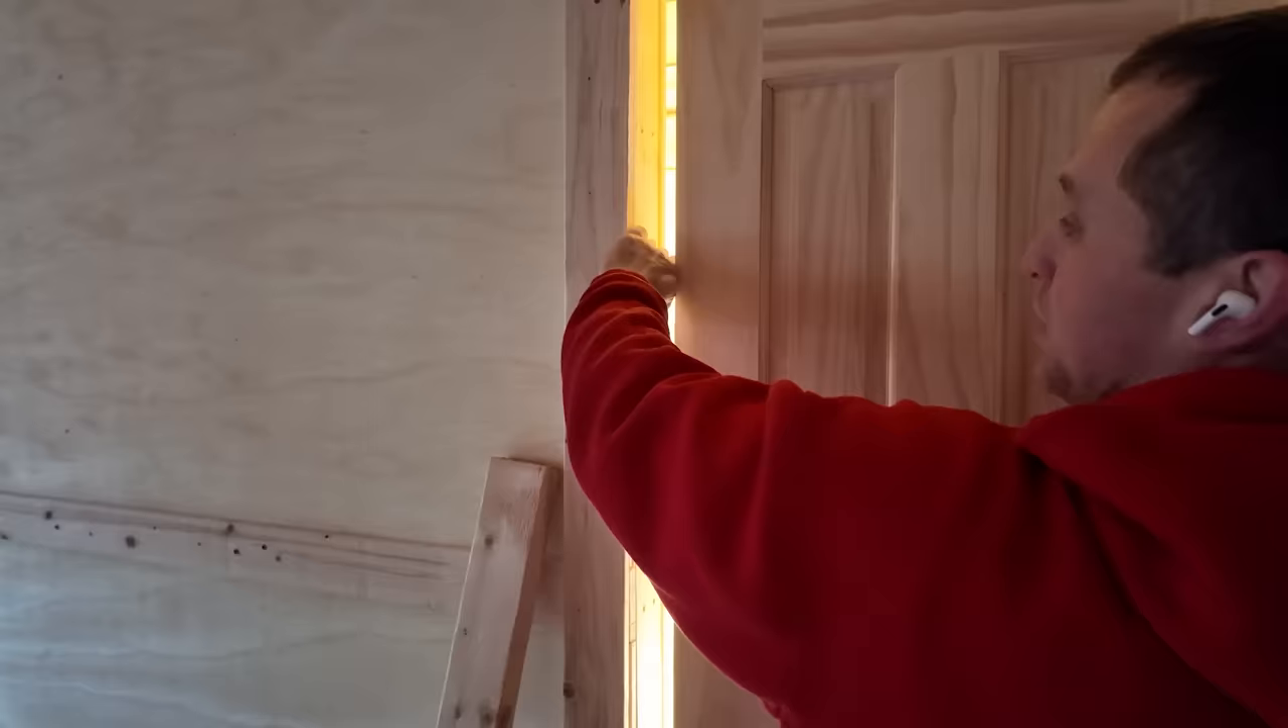But with this beautiful door, there is but only one problem. Not exactly the right size. Pretty good sizable gaps on all sides around it.